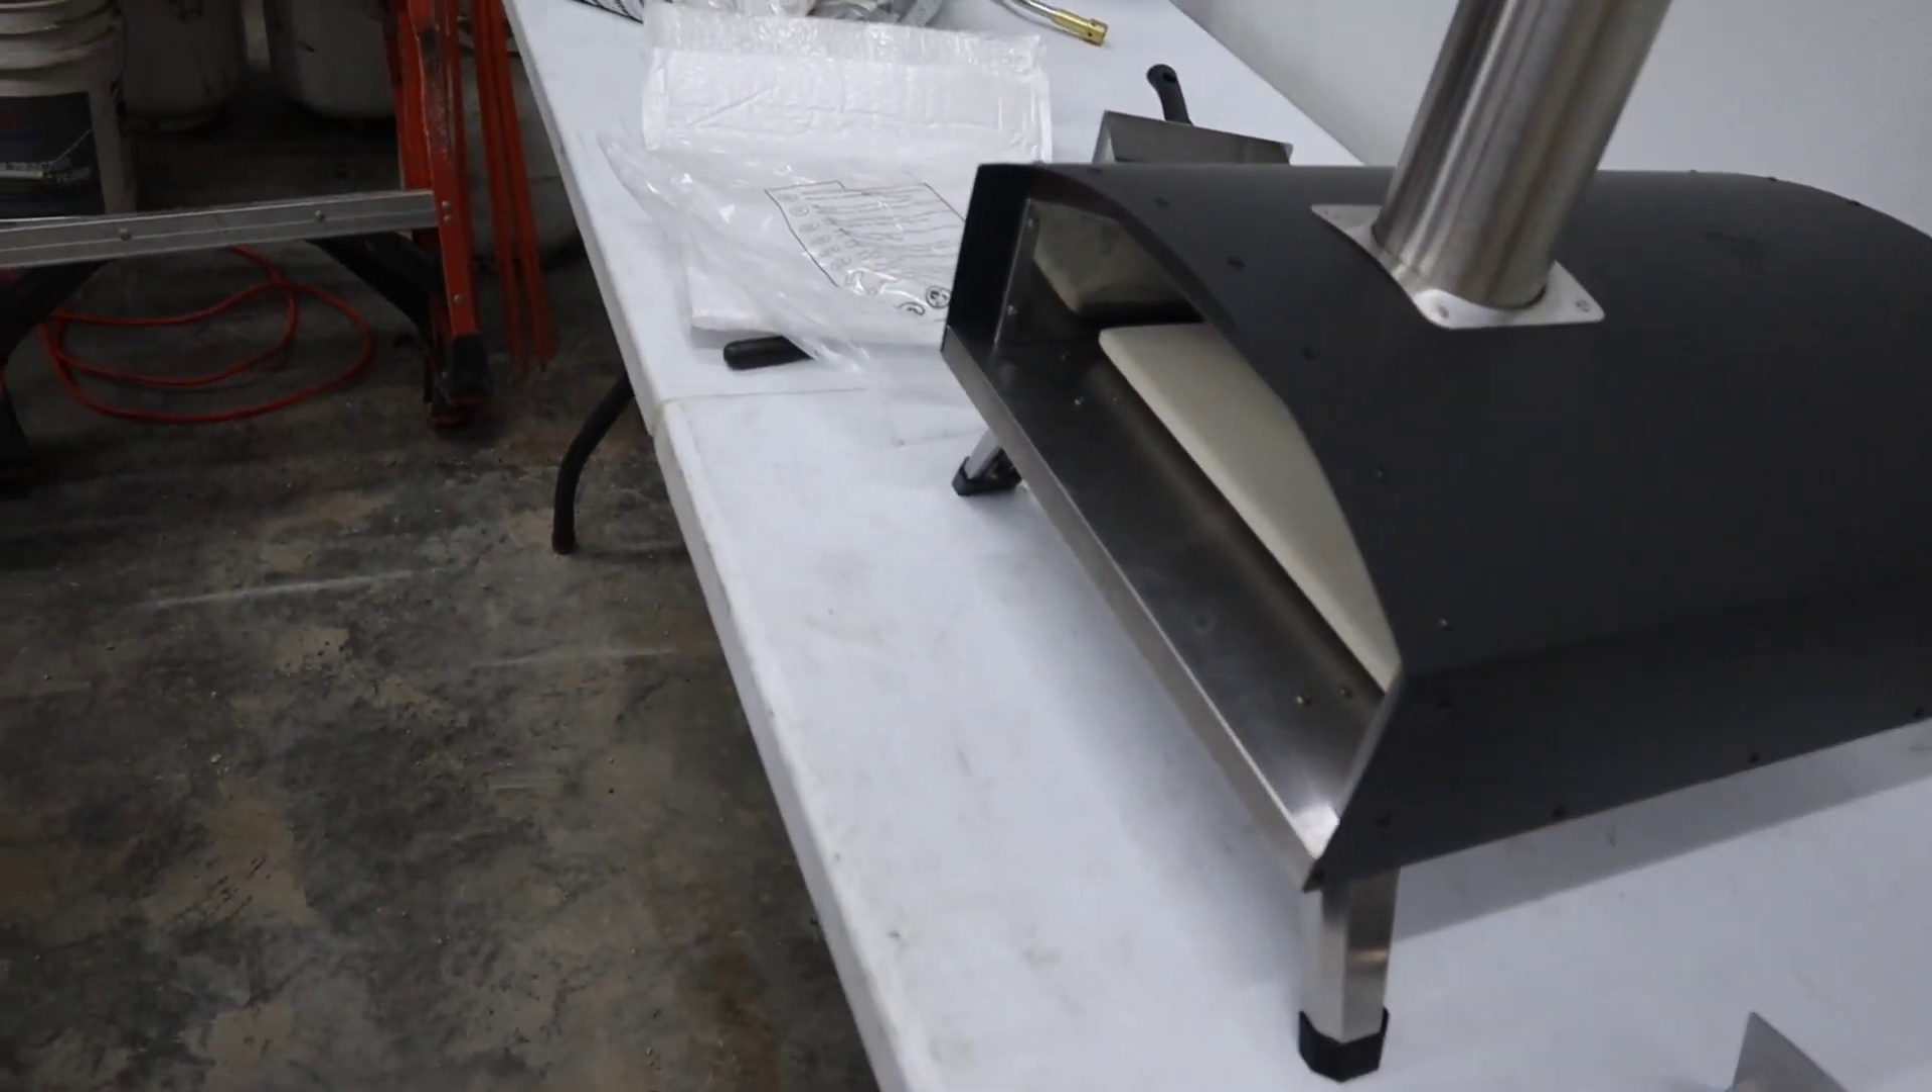Now, we're going to take the stone out of the protective covering, take the plastic off from it, and there's the pizza stone. And that just sits back in there like that.